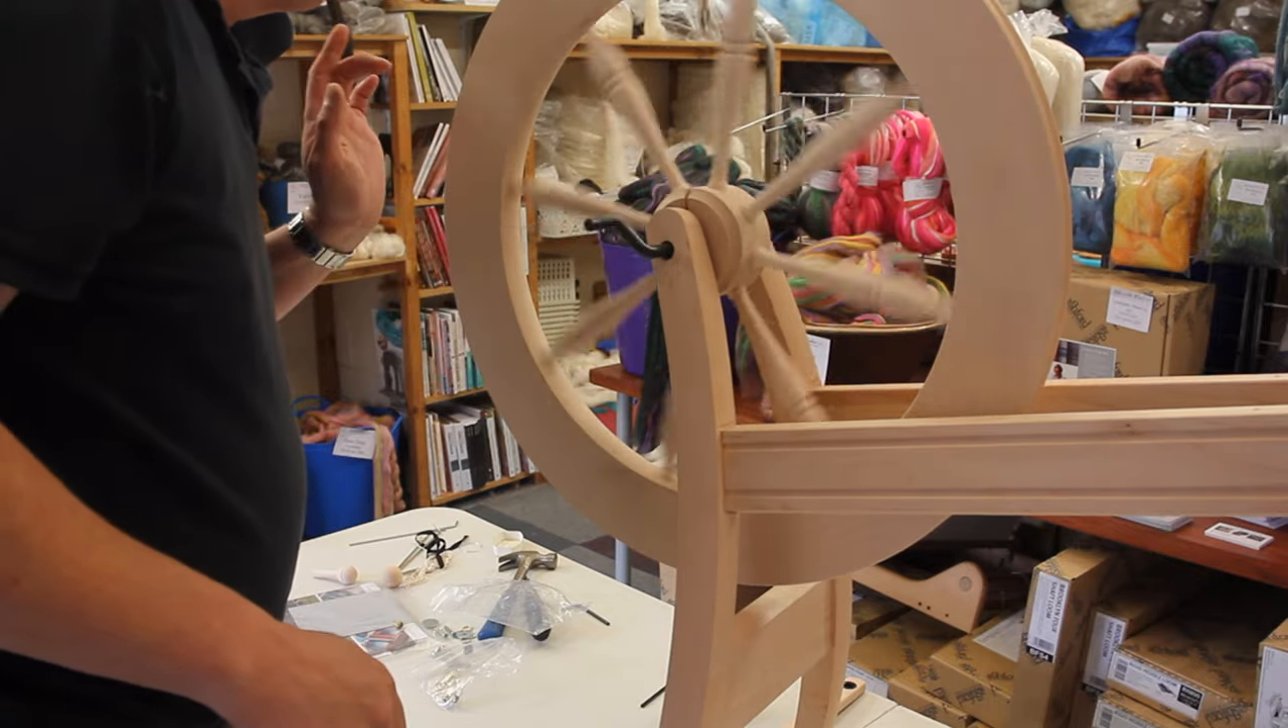So the wheel is now on and spins rather nicely. Good!